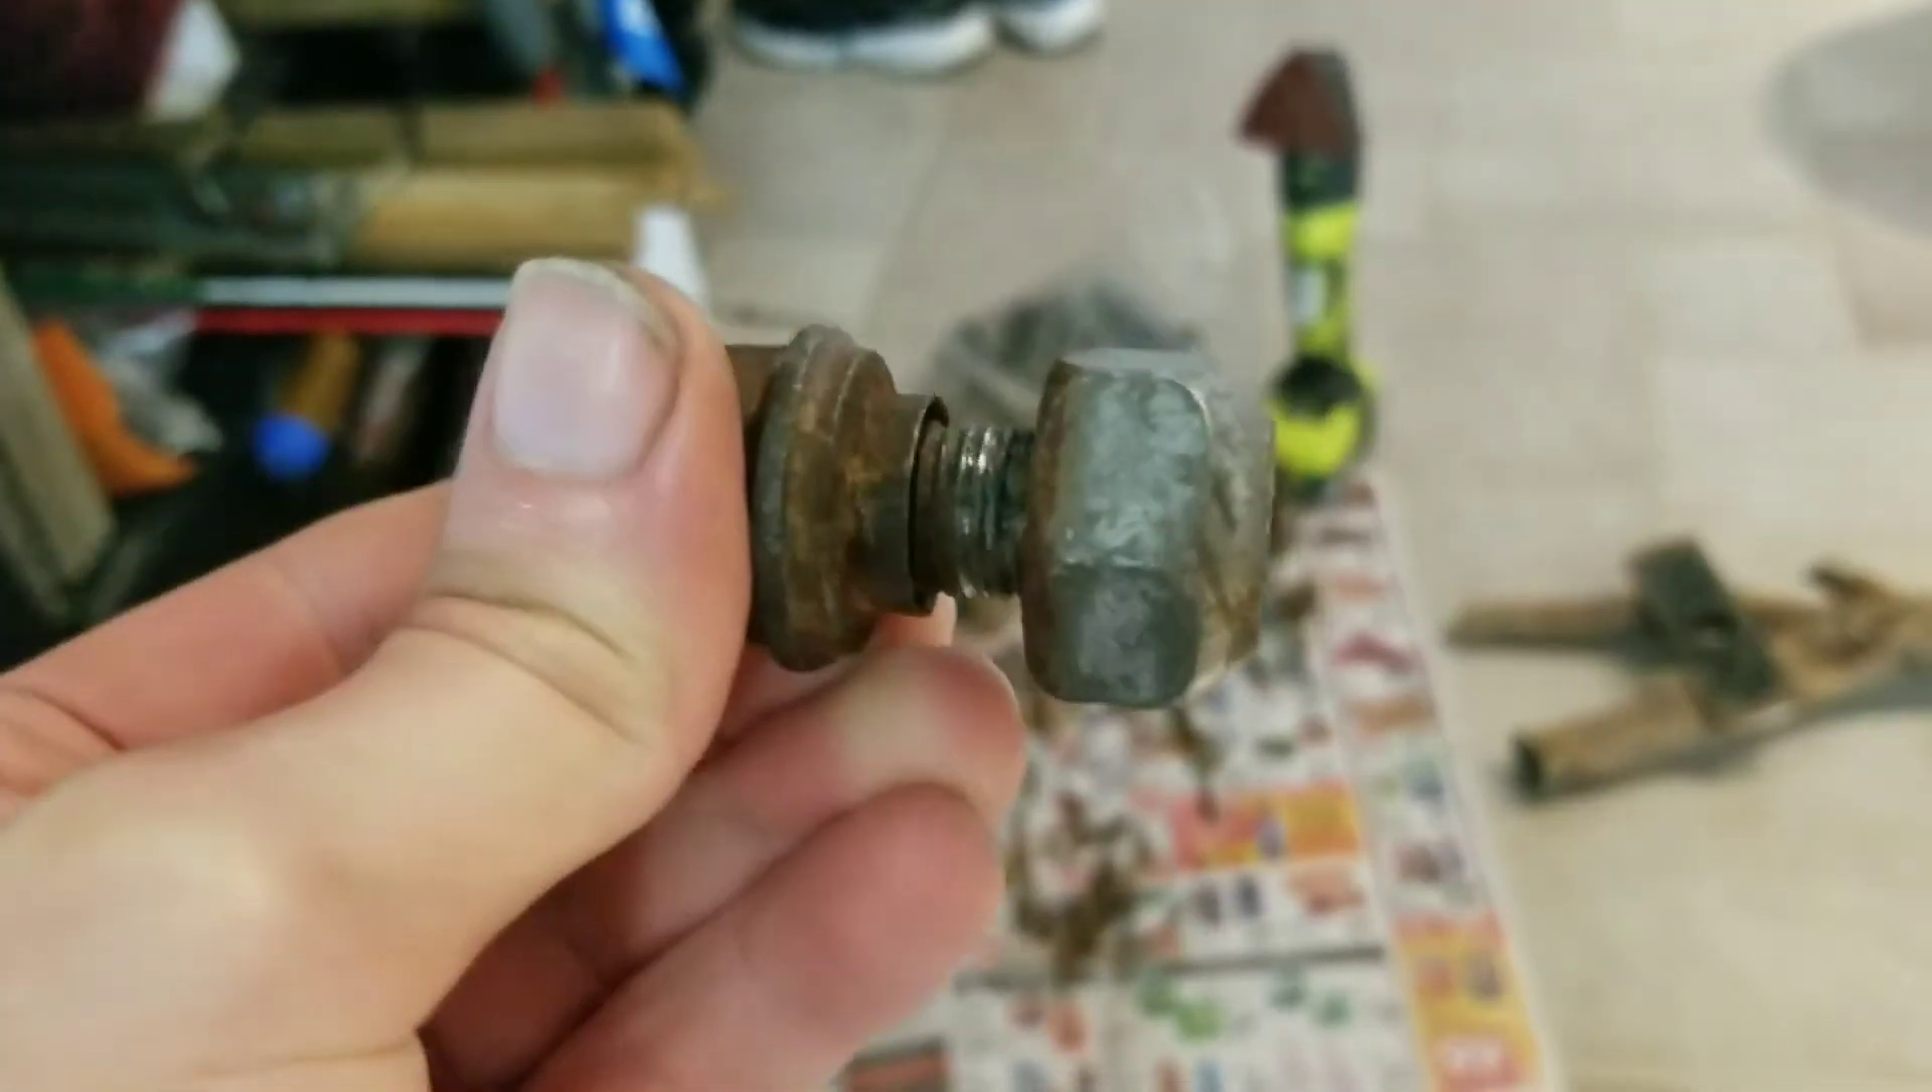I for the life of me cannot figure out what is going on with these threads that this nut won't seat any further. It manages to go on about five to seven turns, but something is on these threads that's keeping it from seating all the way down the available threads.